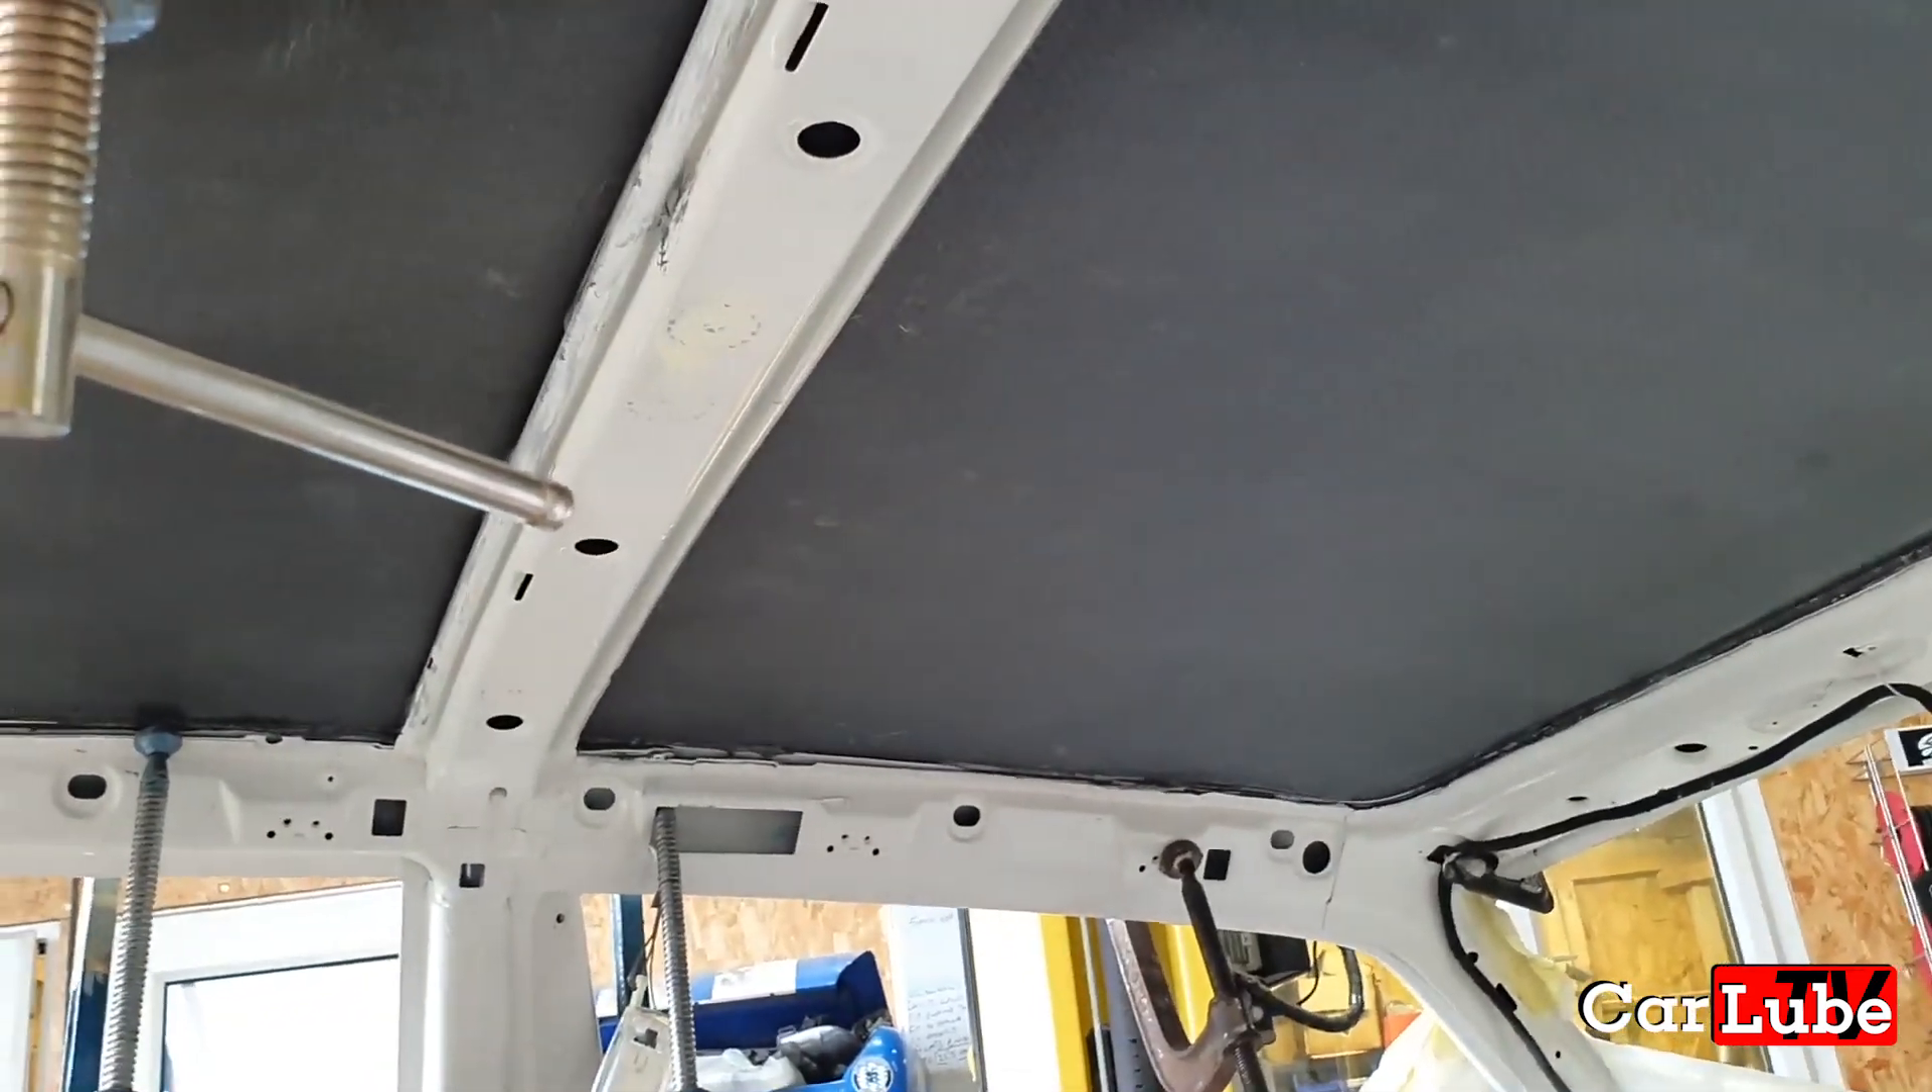So you can see the carbon is fully glued down all the way around the roof.